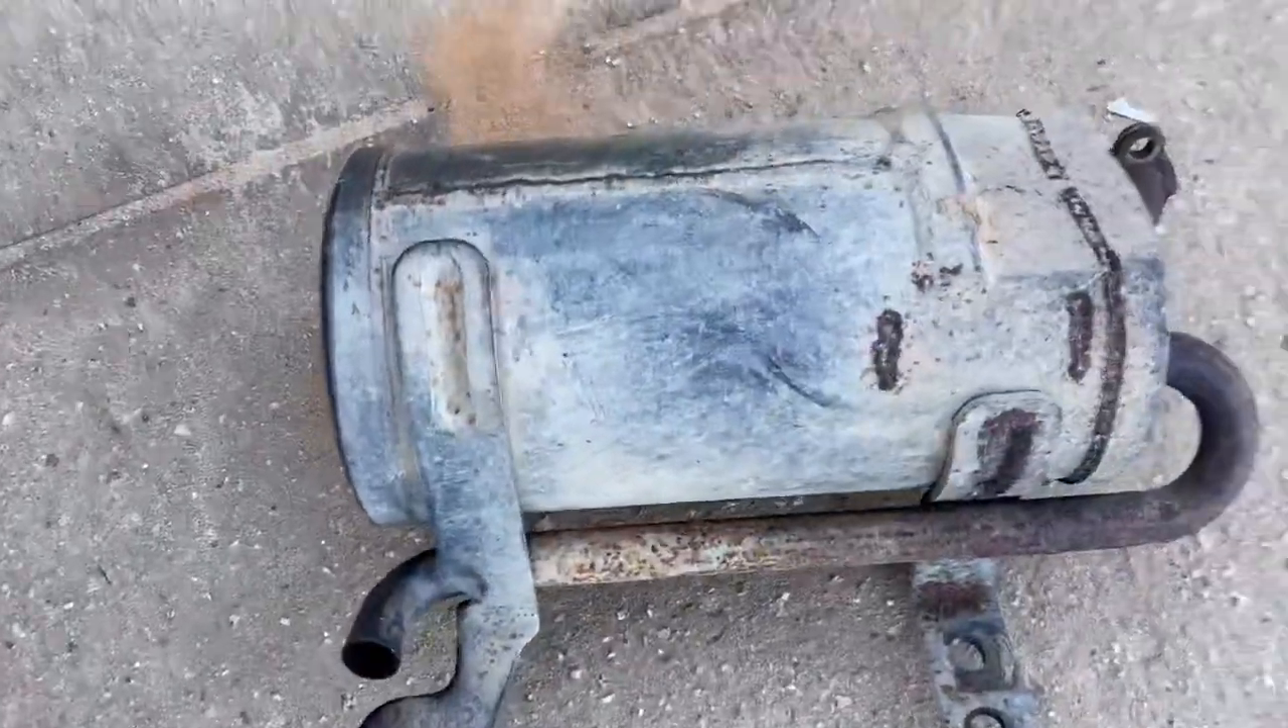Okay we just got the muffler out and yeah we're about to start it on up.